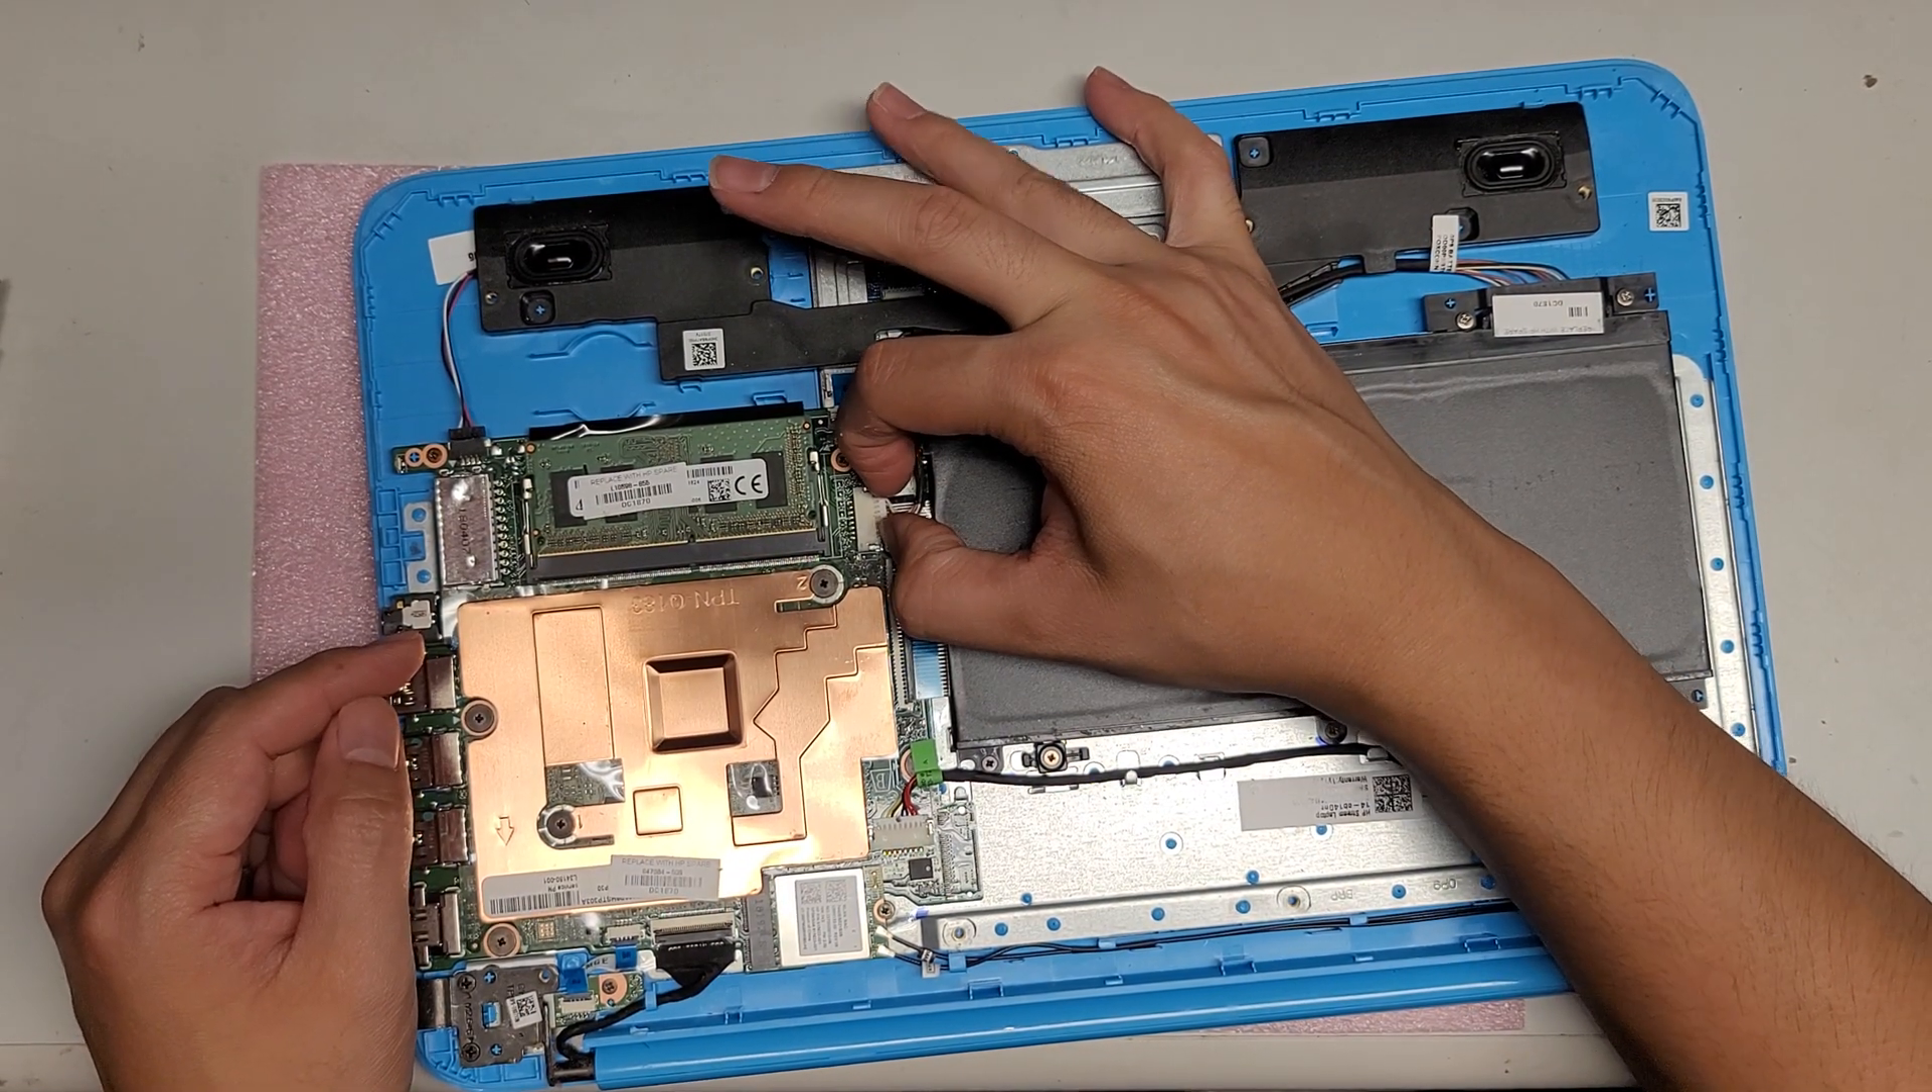So, we got the whole cover off.